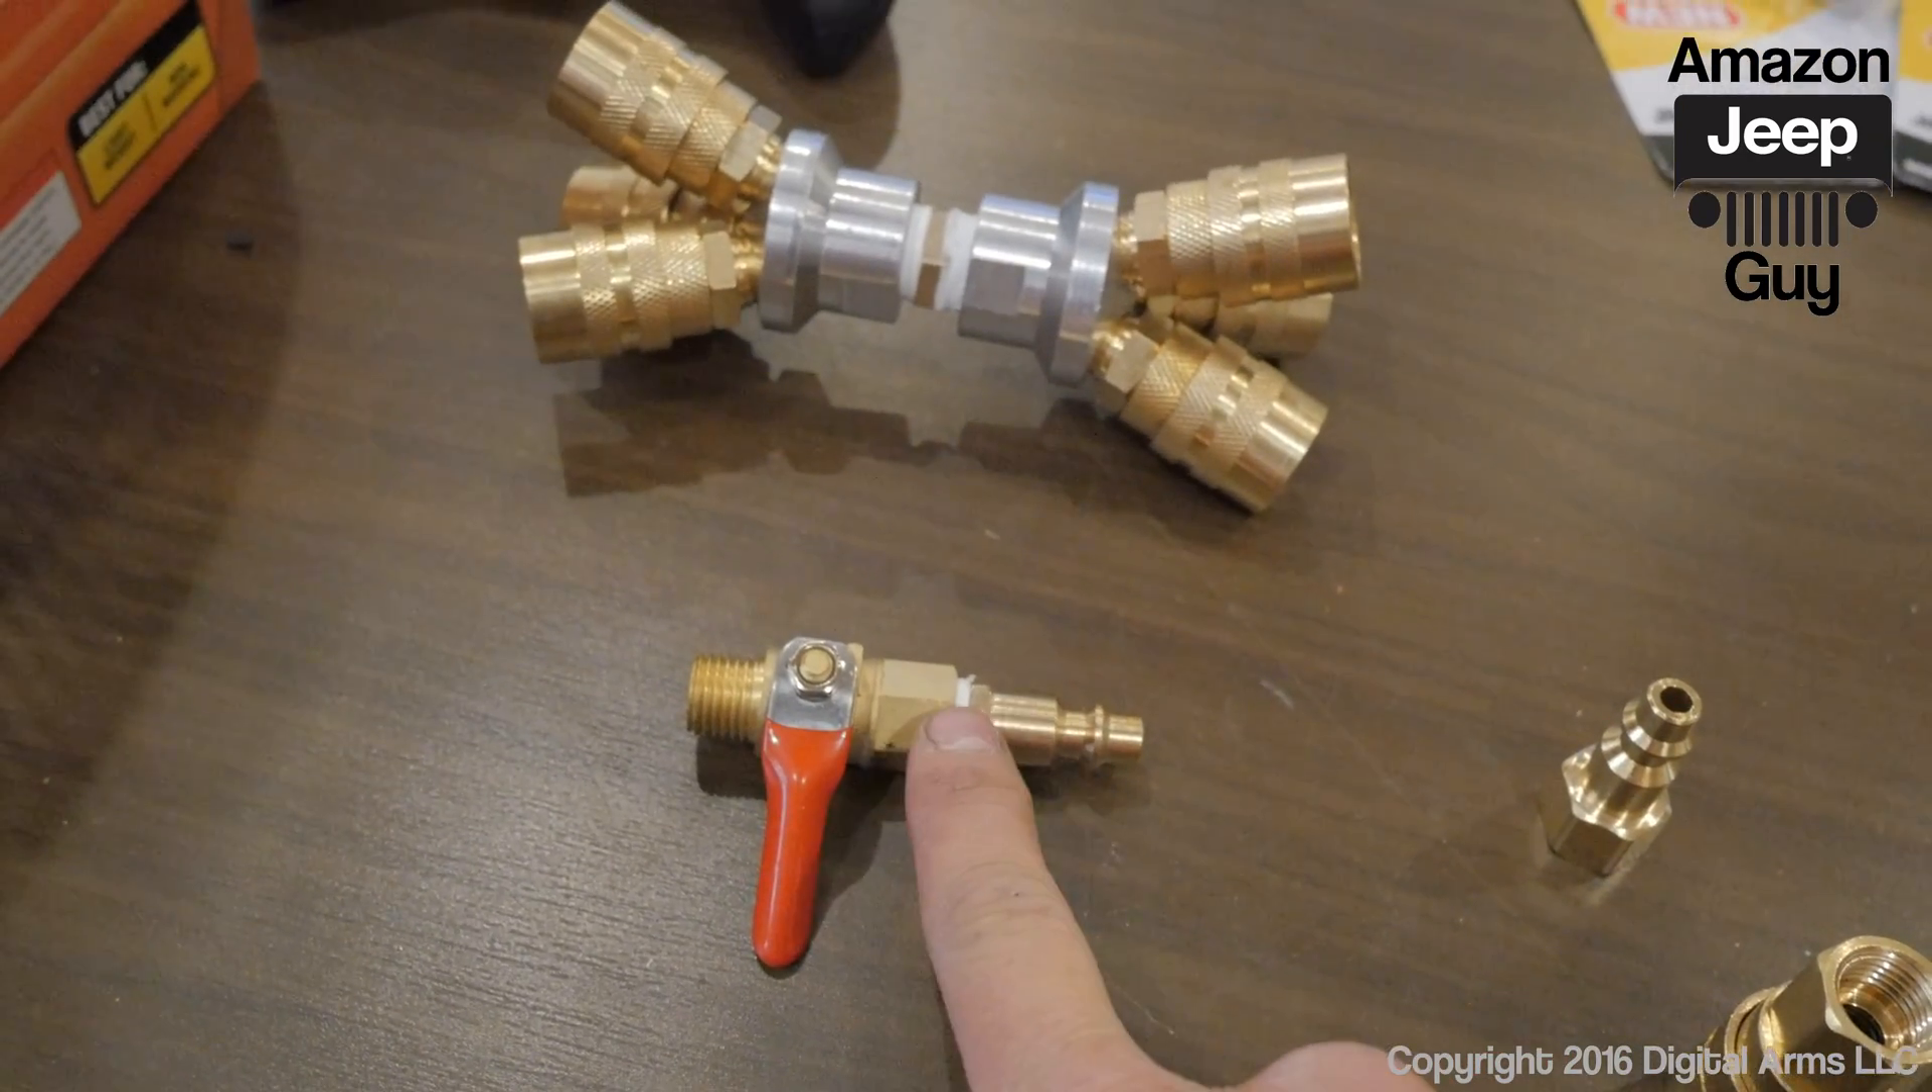I now have this connector onto the ball valve.